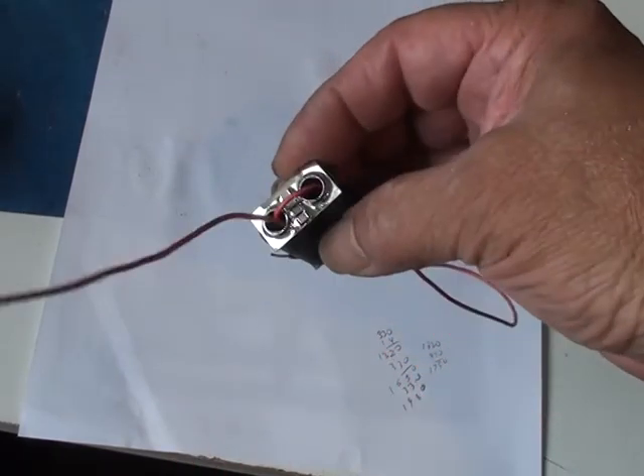So, here we are, we've started putting the wire through the core.